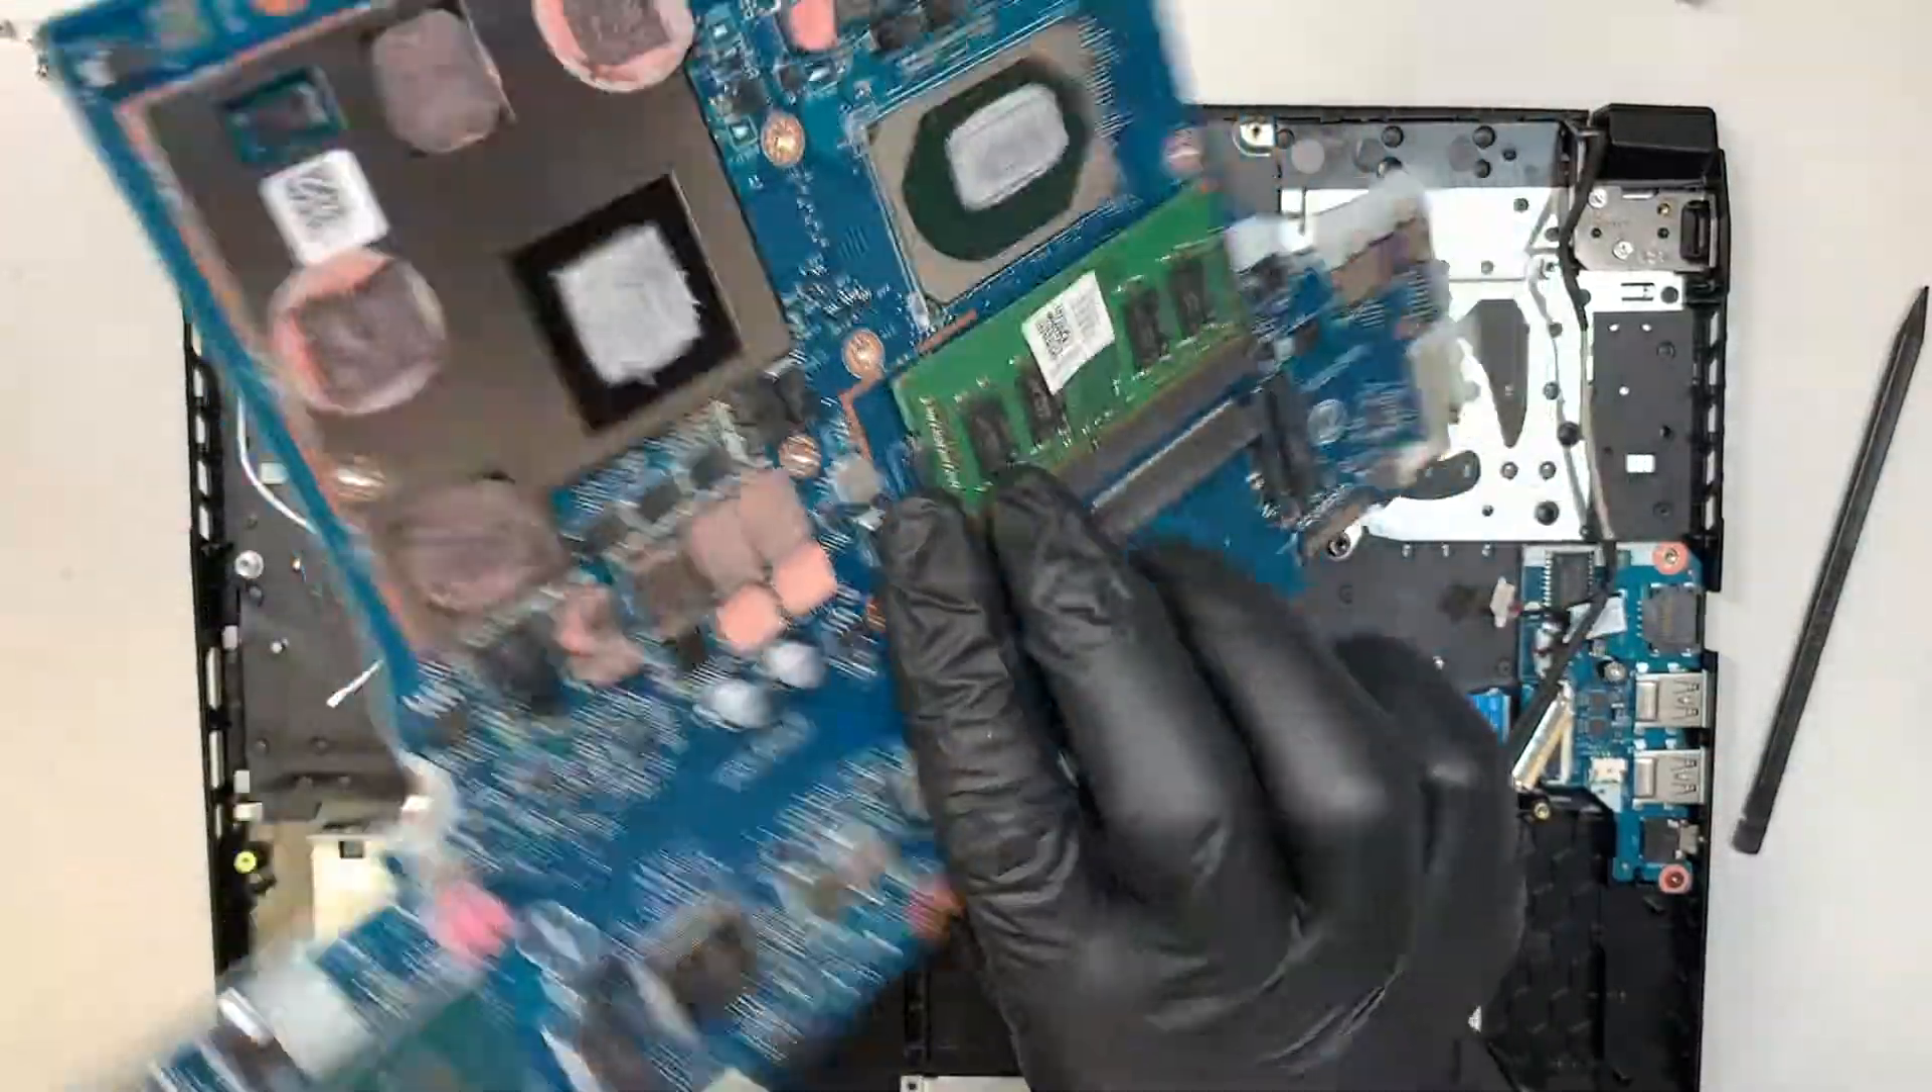And there you go, you just remove the entire motherboard.